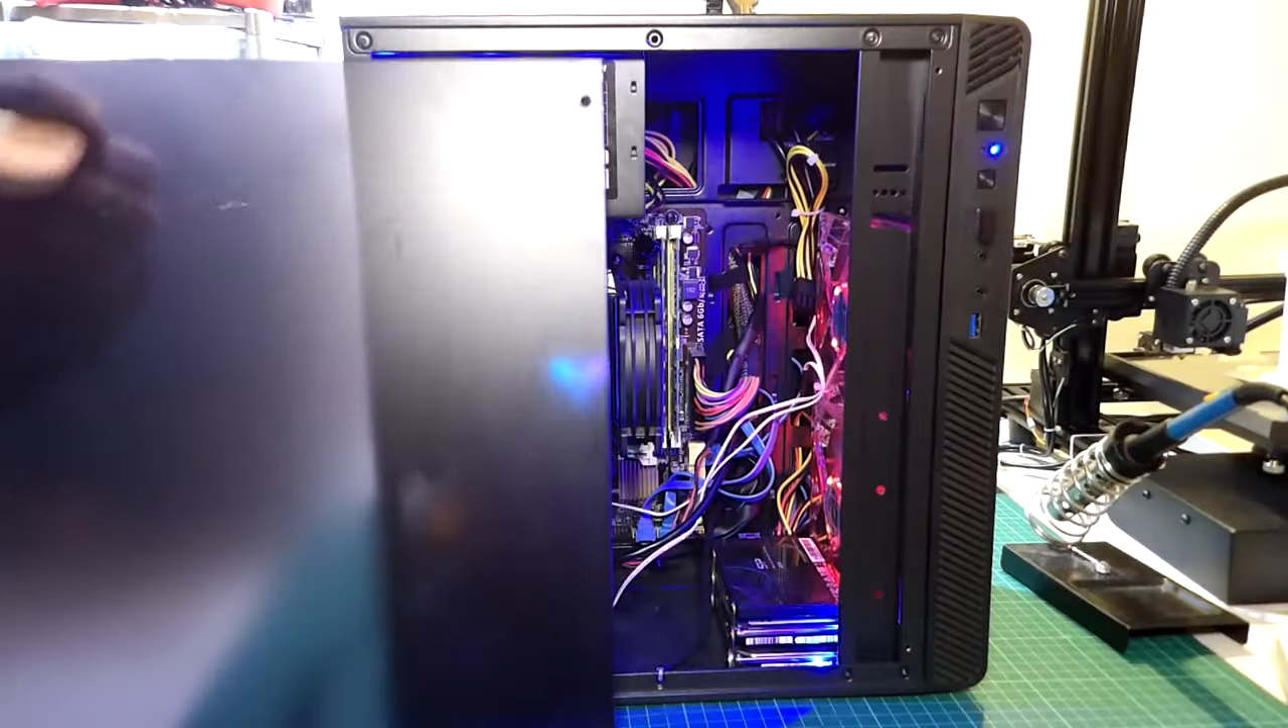And as well the only thing remain to be done it will be to add the side panel back on the case. And this project is done.